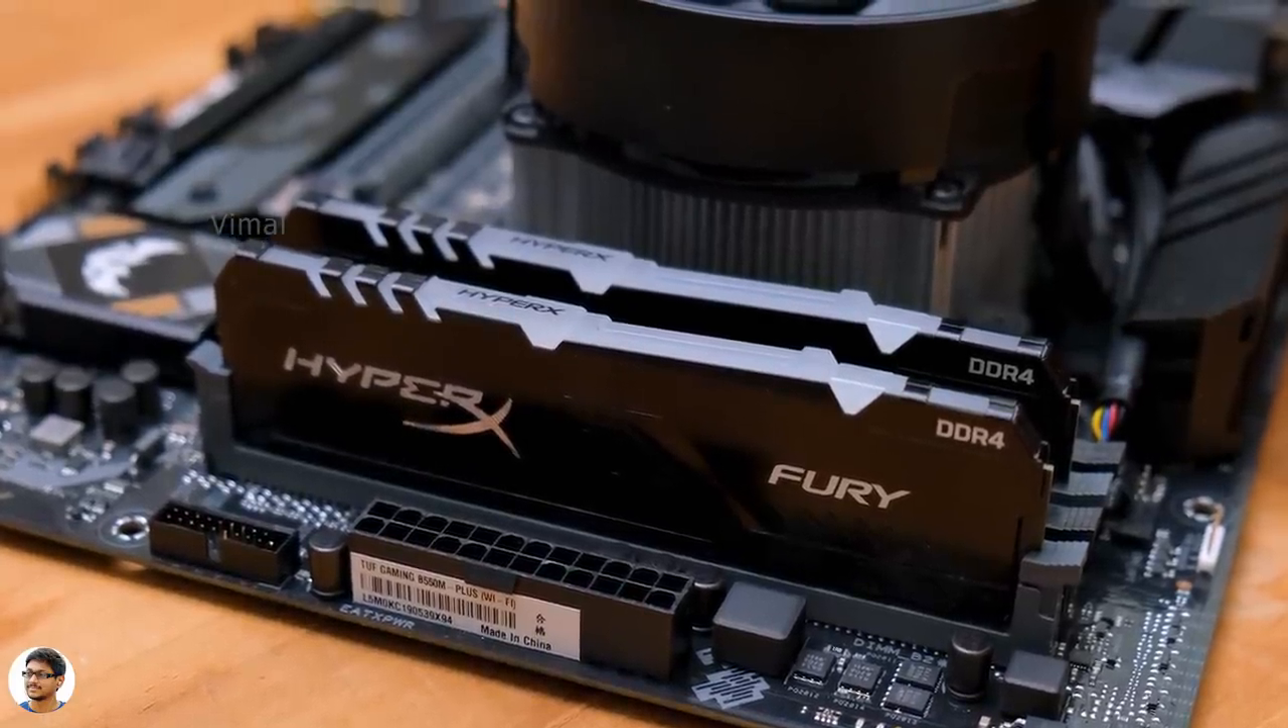We're done with the installation of the ram as well.